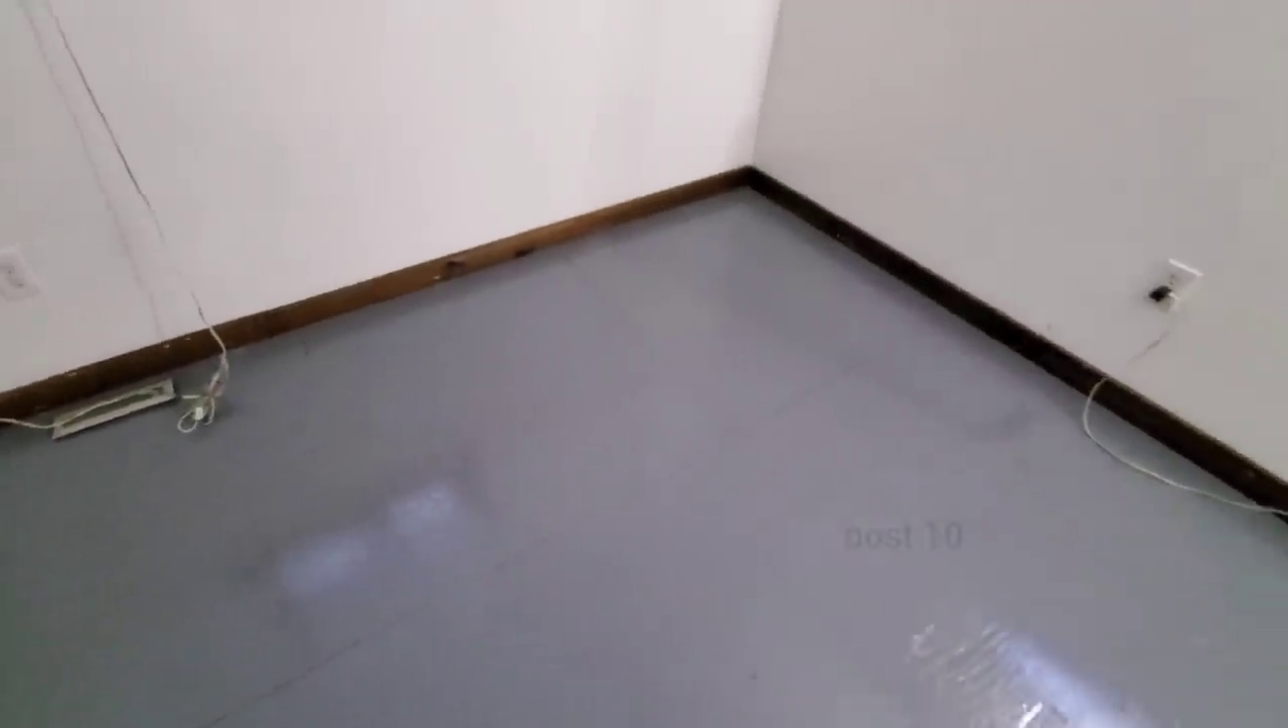Not tacky anymore, very shiny, baseboards are back in place, the vents are back in place.